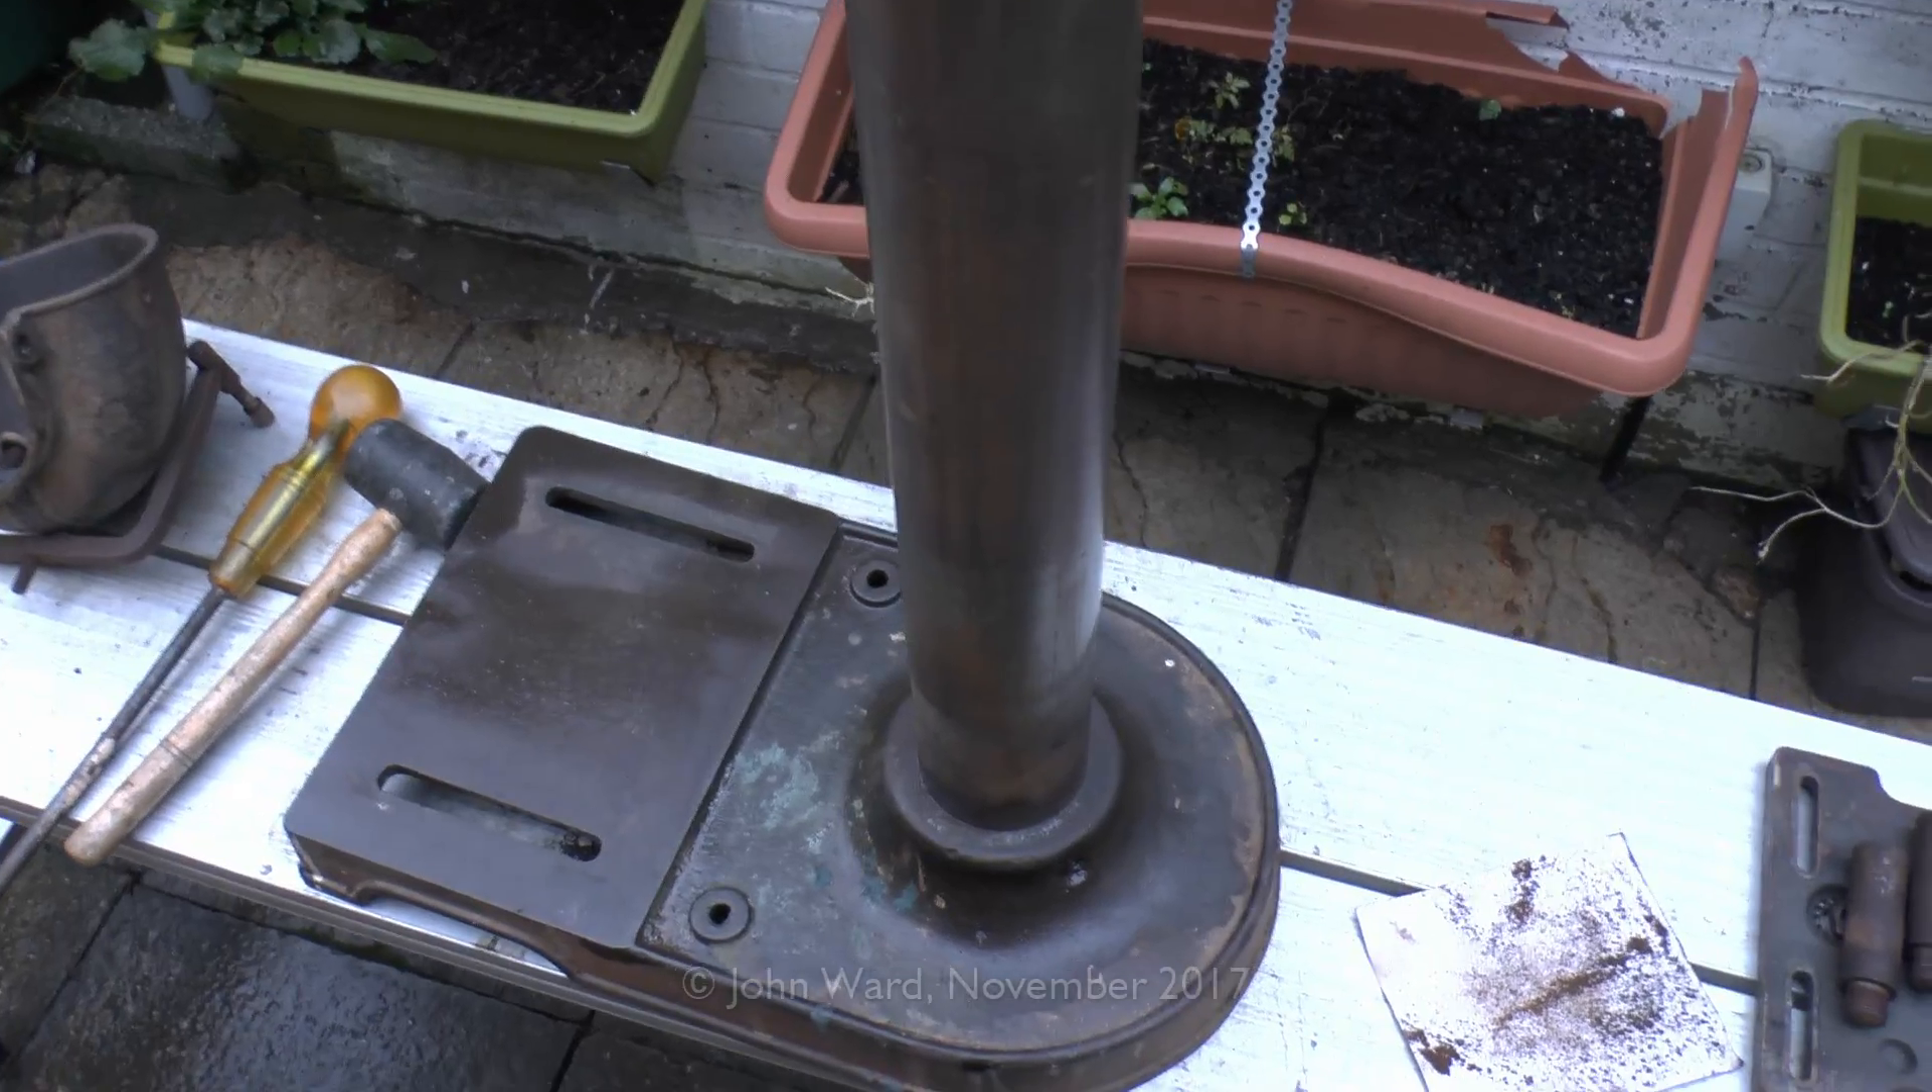And here is the main column and the base. I haven't actually separated that yet.